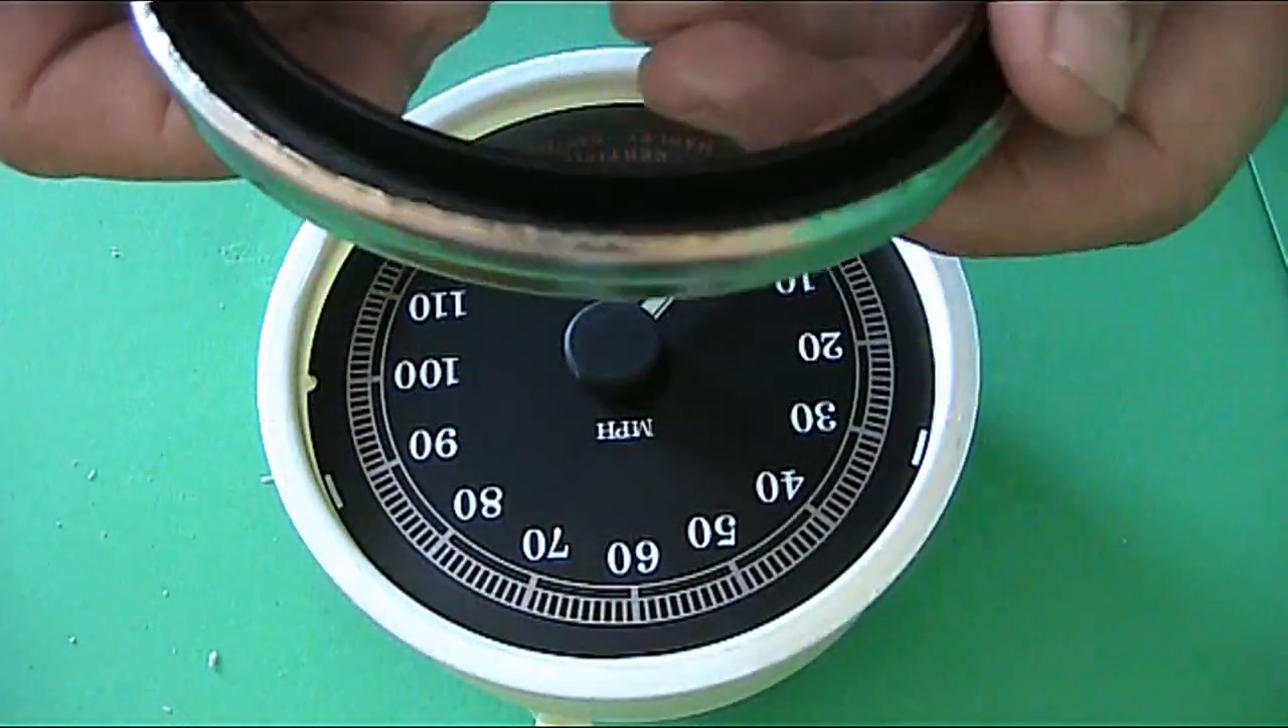Okay so we got our speedo um glass off.